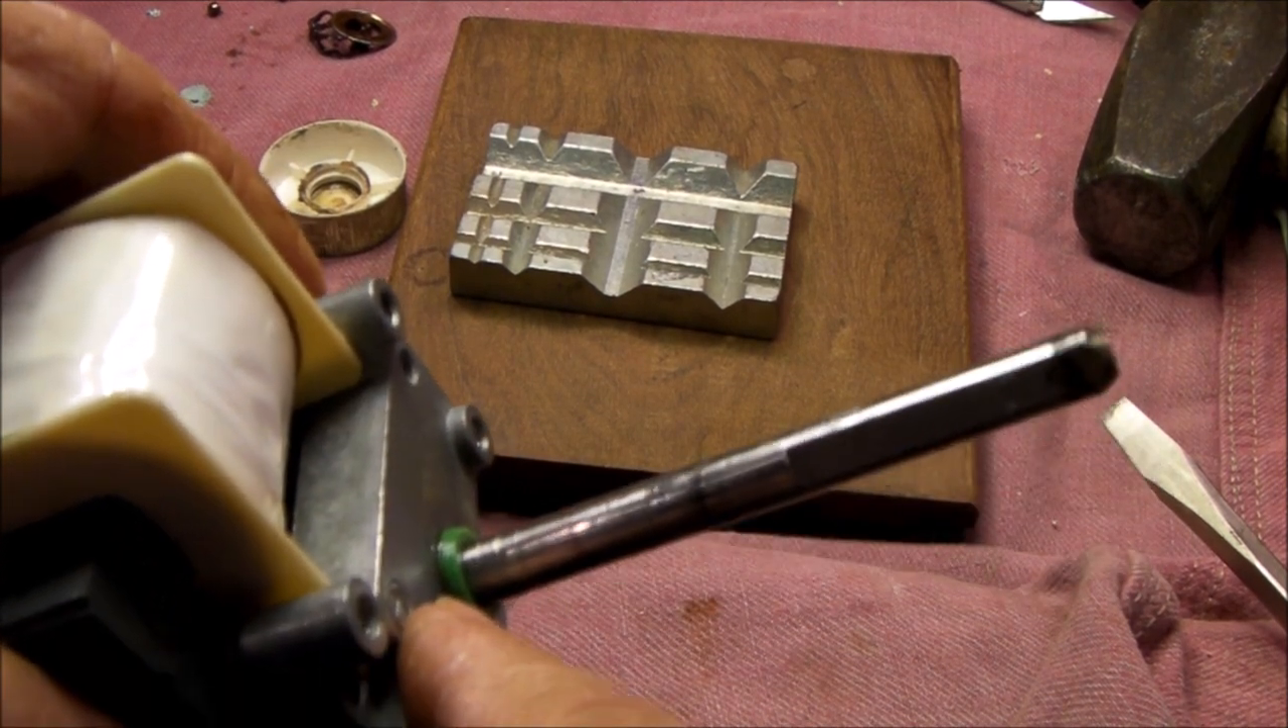And then the last thing I did is I put this little silicone O-ring here. You can see the green one.